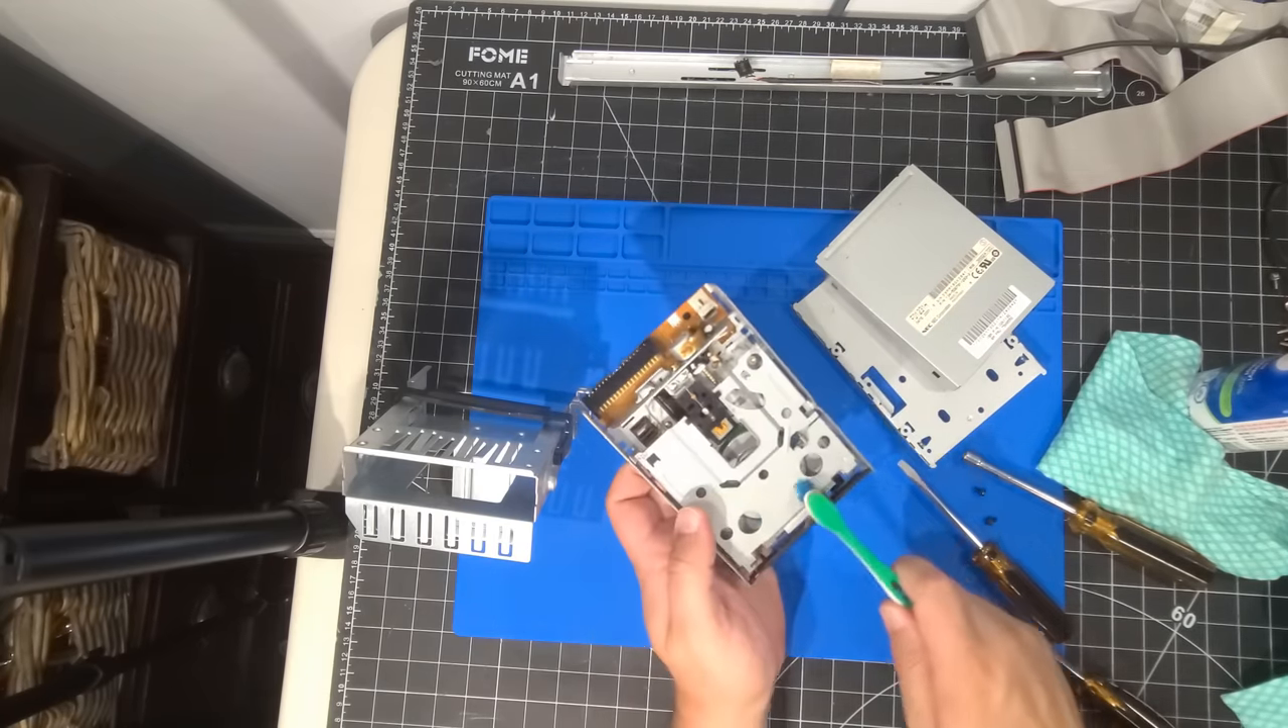We have that floppy drive all apart here.